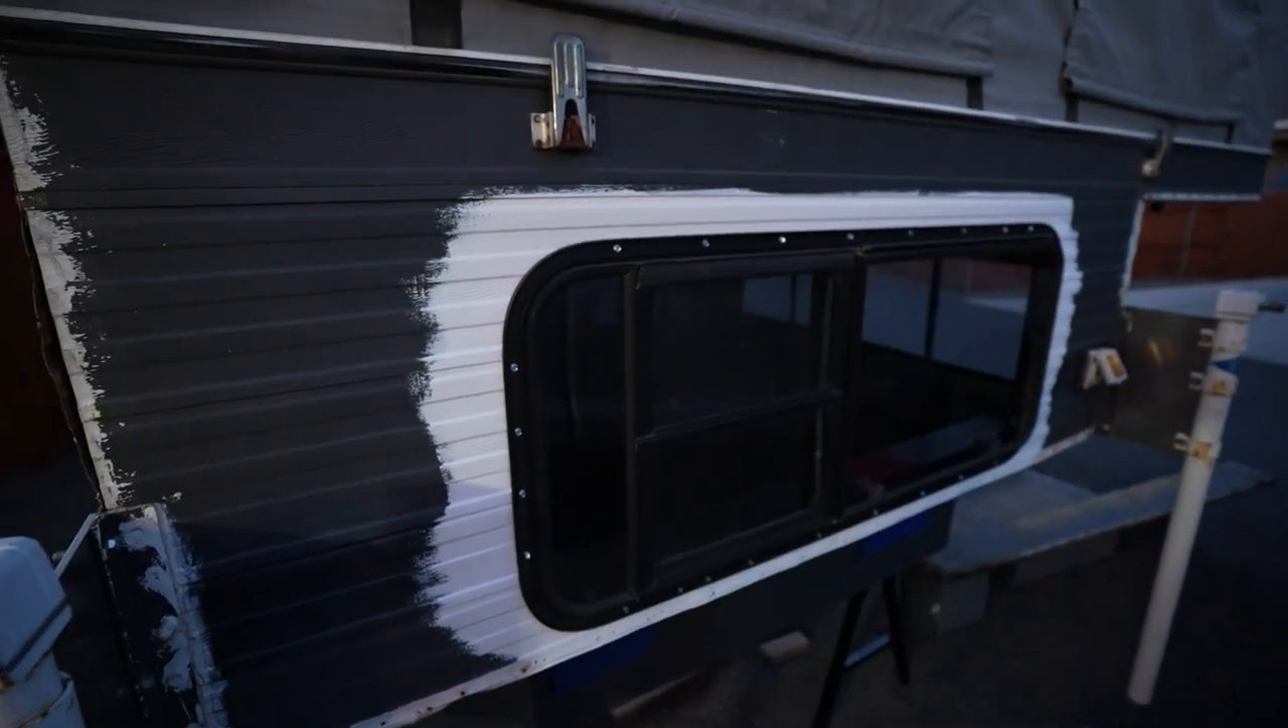Alright, it's a little bit after 8 o 'clock but the window is in.